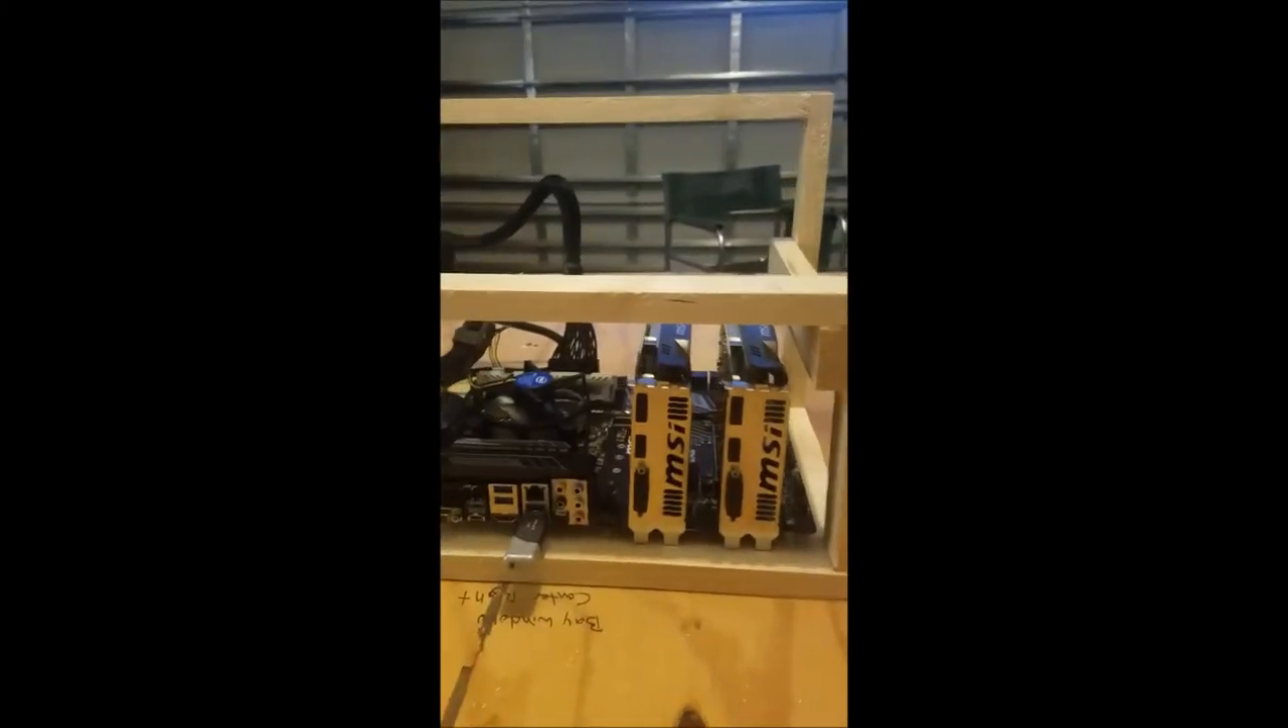These are my two RX 560 graphics card. I decided to just put them right on the board instead of fooling with the risers.